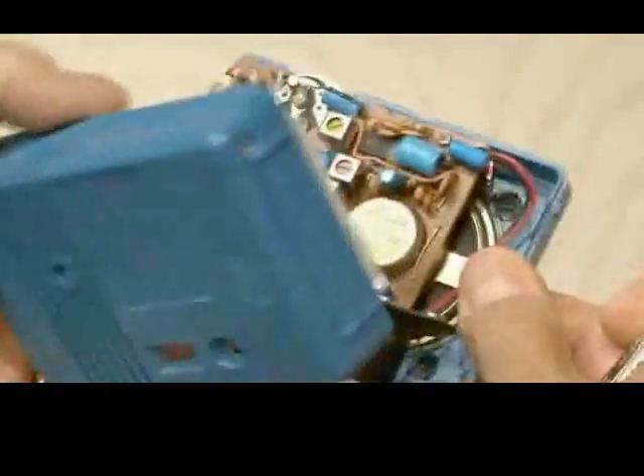My test subject is this vintage realistic AM-FM transistor radio and fortunately there was only one screw to remove on this radio and using a screwdriver I gently pried it apart, opened it up to reveal the circuit board inside.